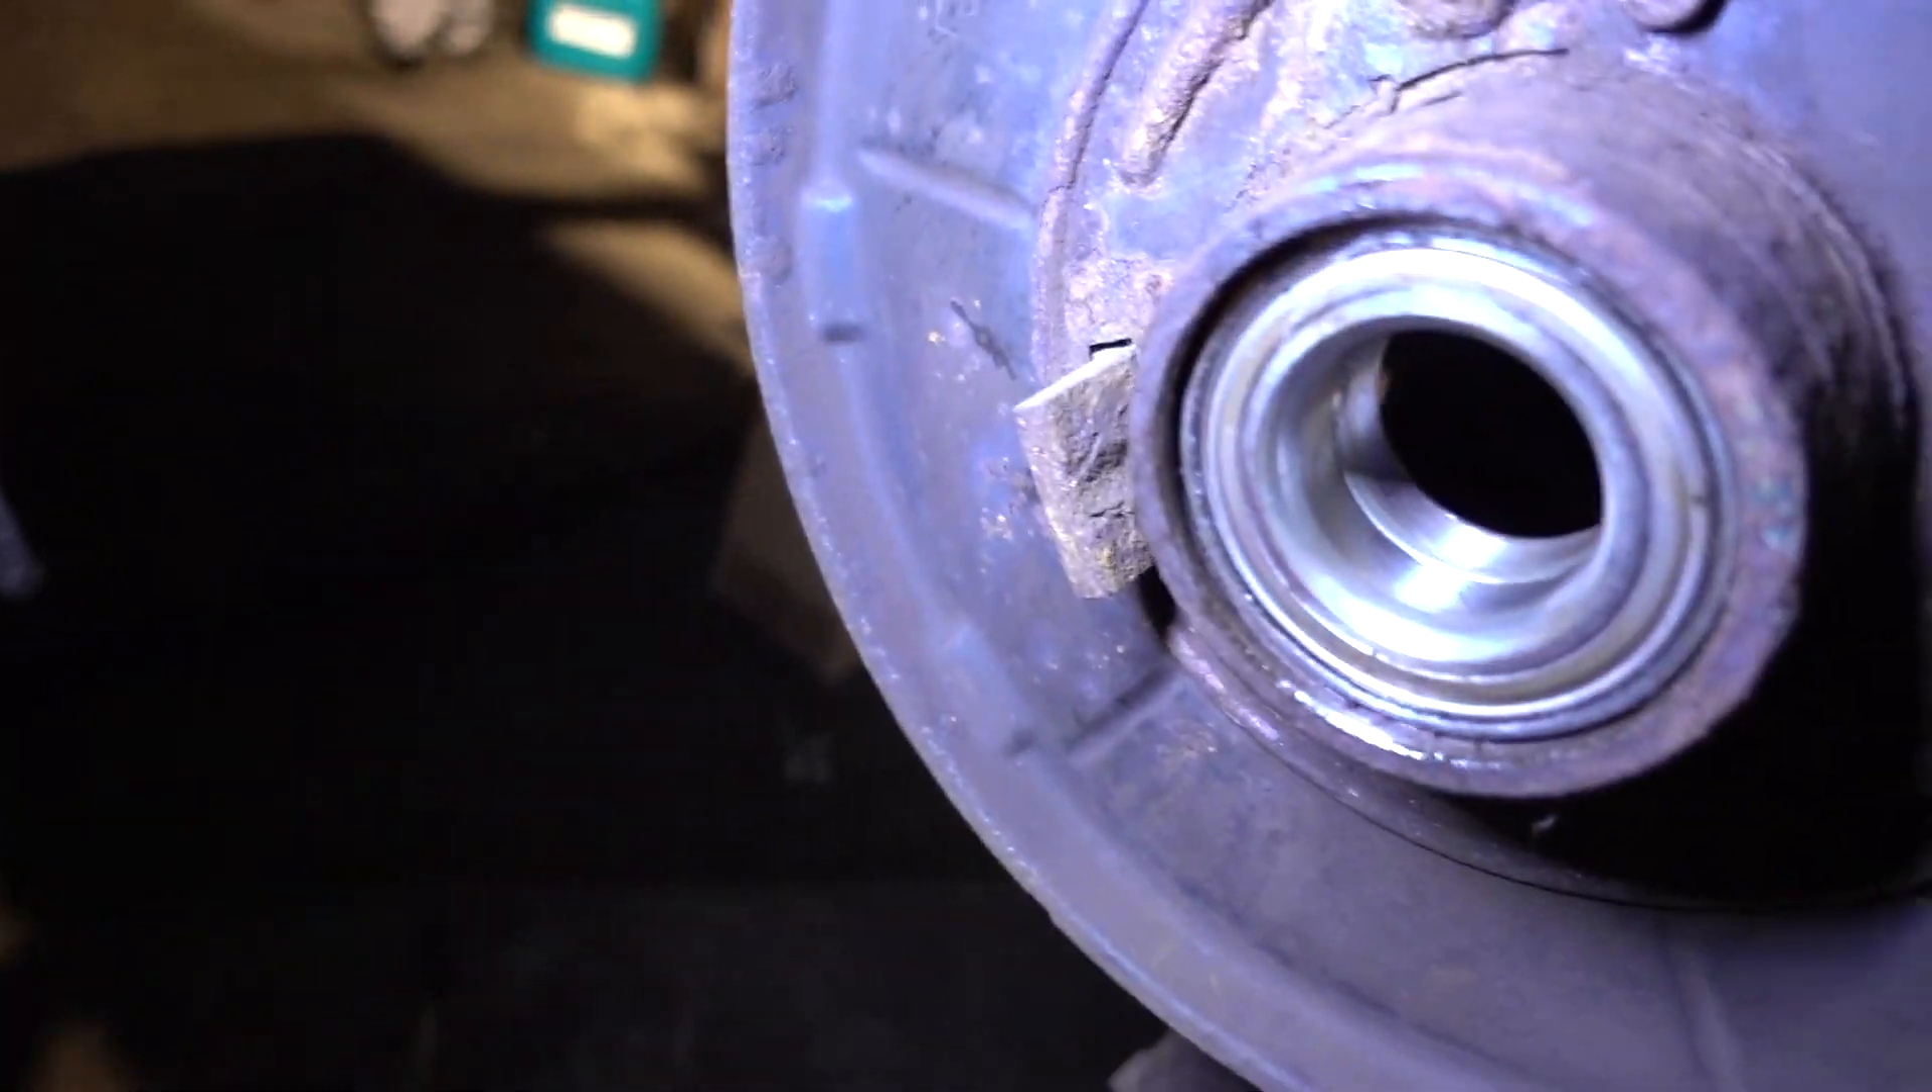Also das radlager ist nach stundenlanger kleinstarbeit jetzt drin.